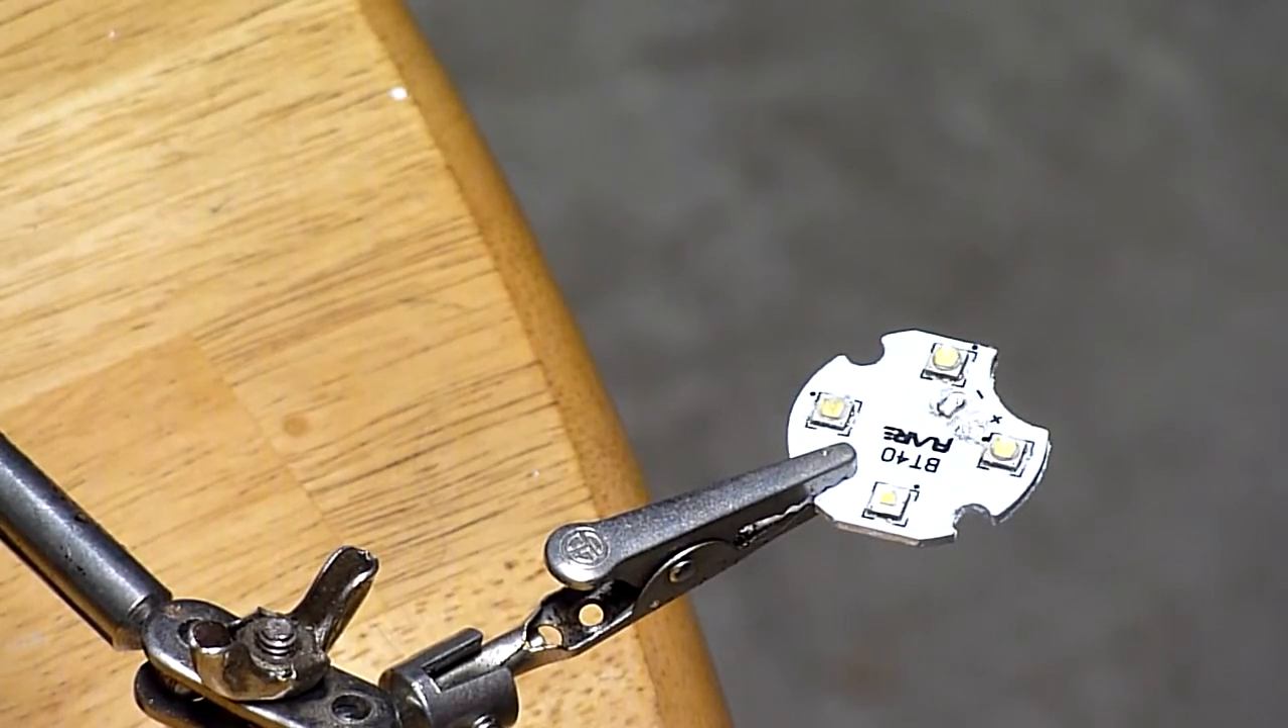So there we are. The bare emitter board removed from the light.